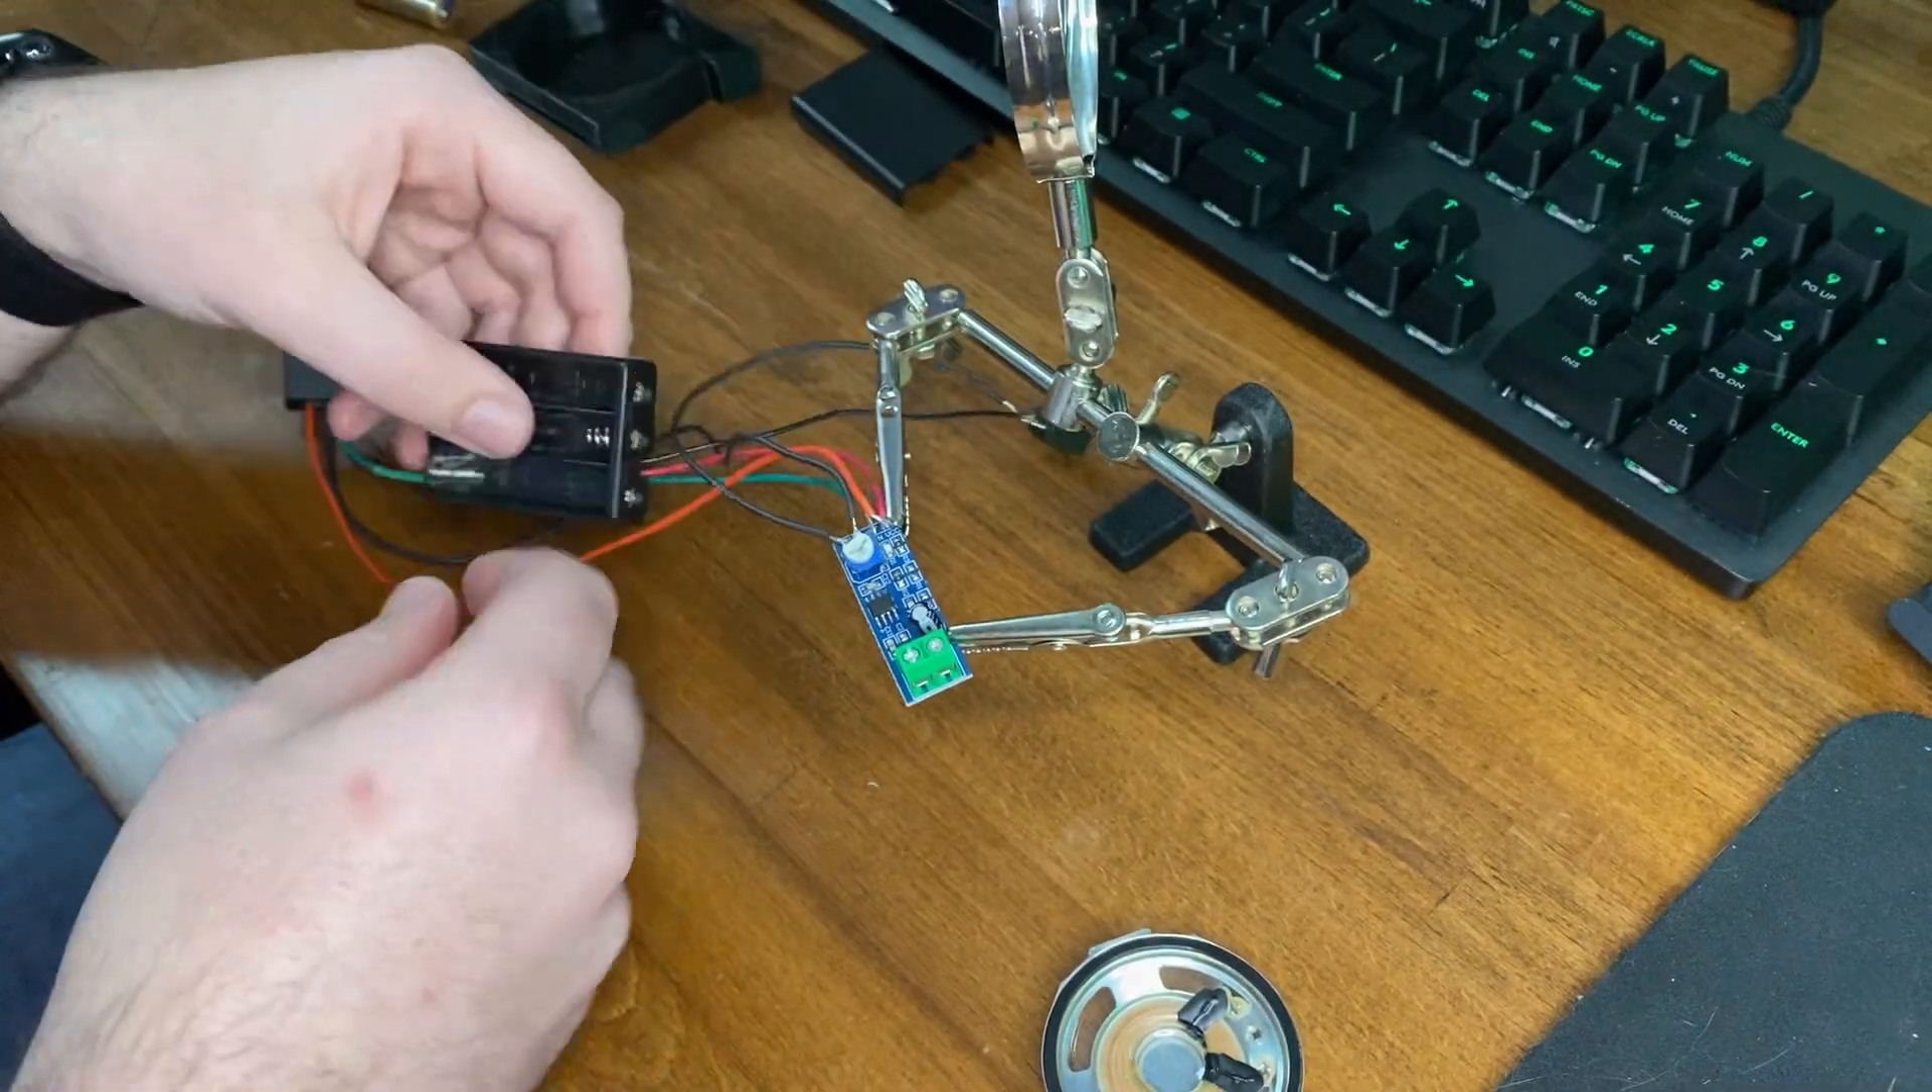Now, I don't have the speaker plugged in.